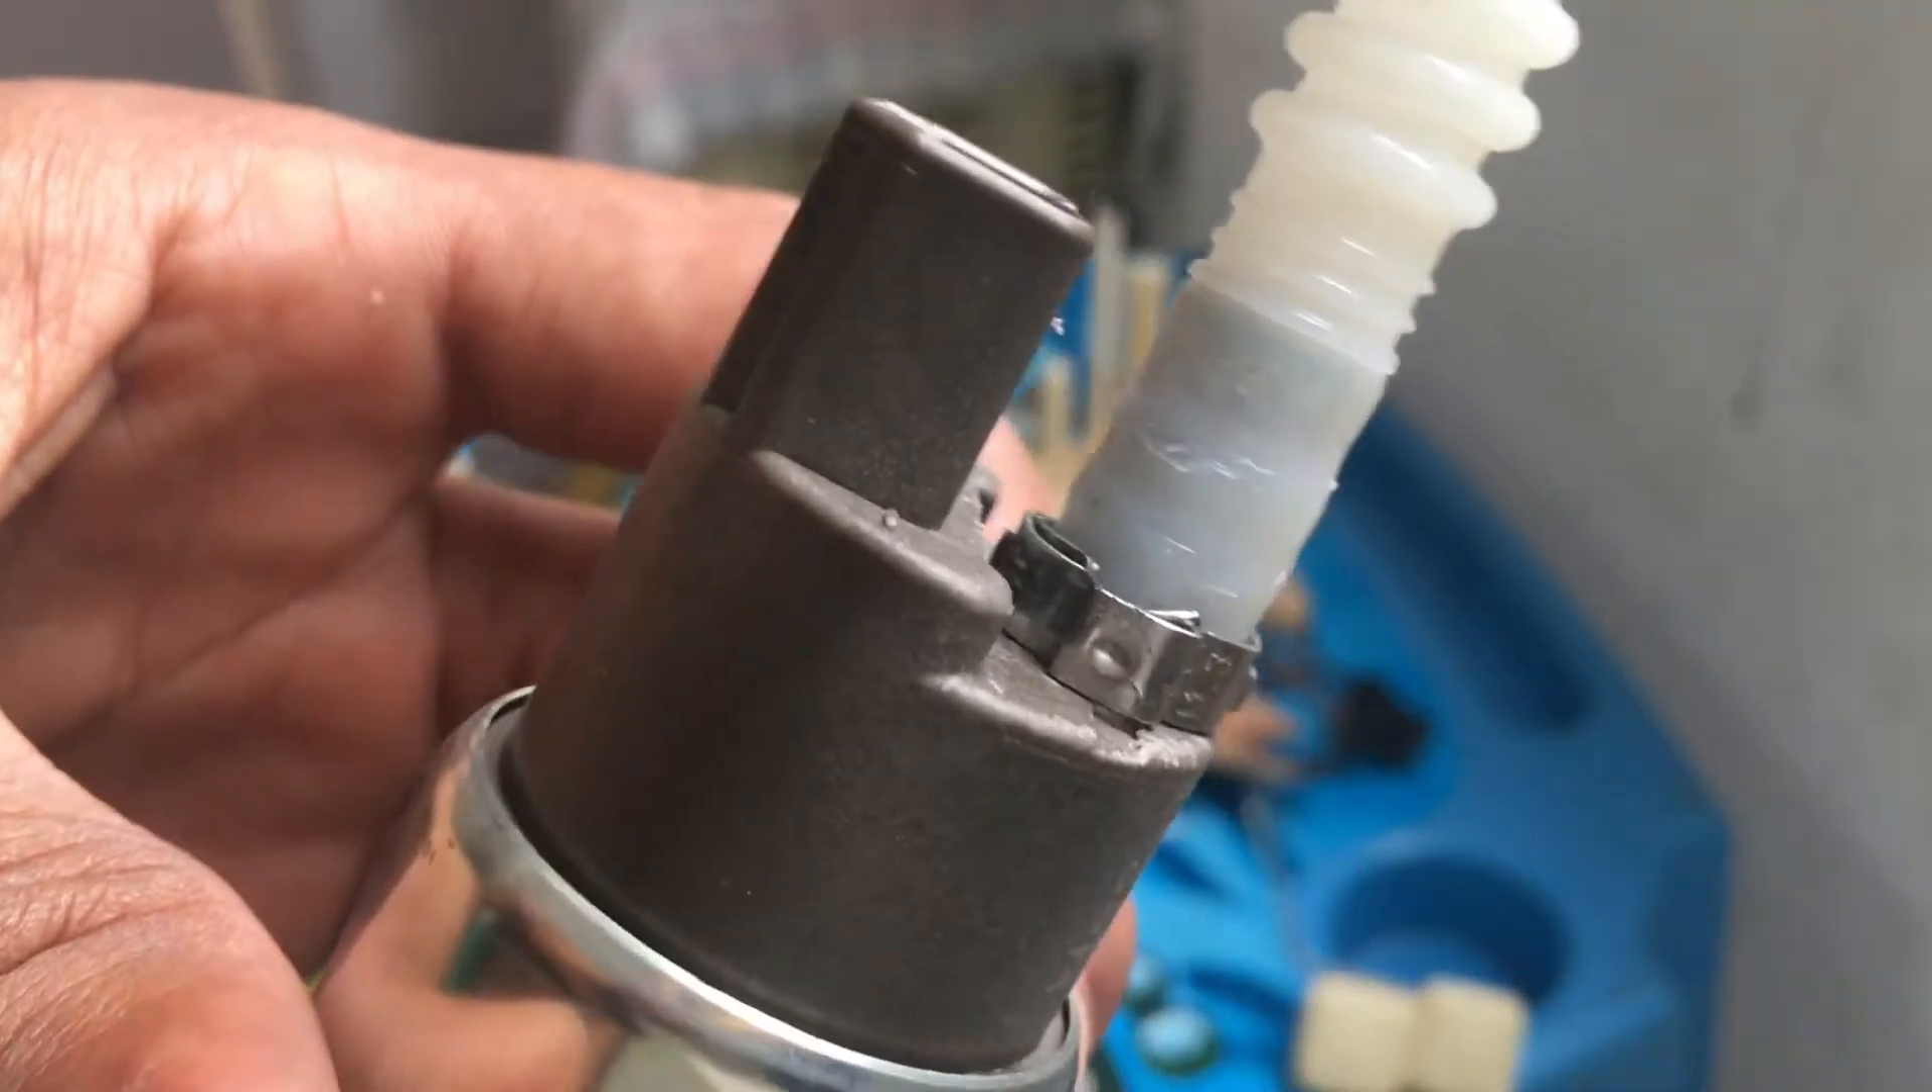Então rapaziada consegui colocar essa presilhazinha aqui ó me deu um pouquinho de trabalho.